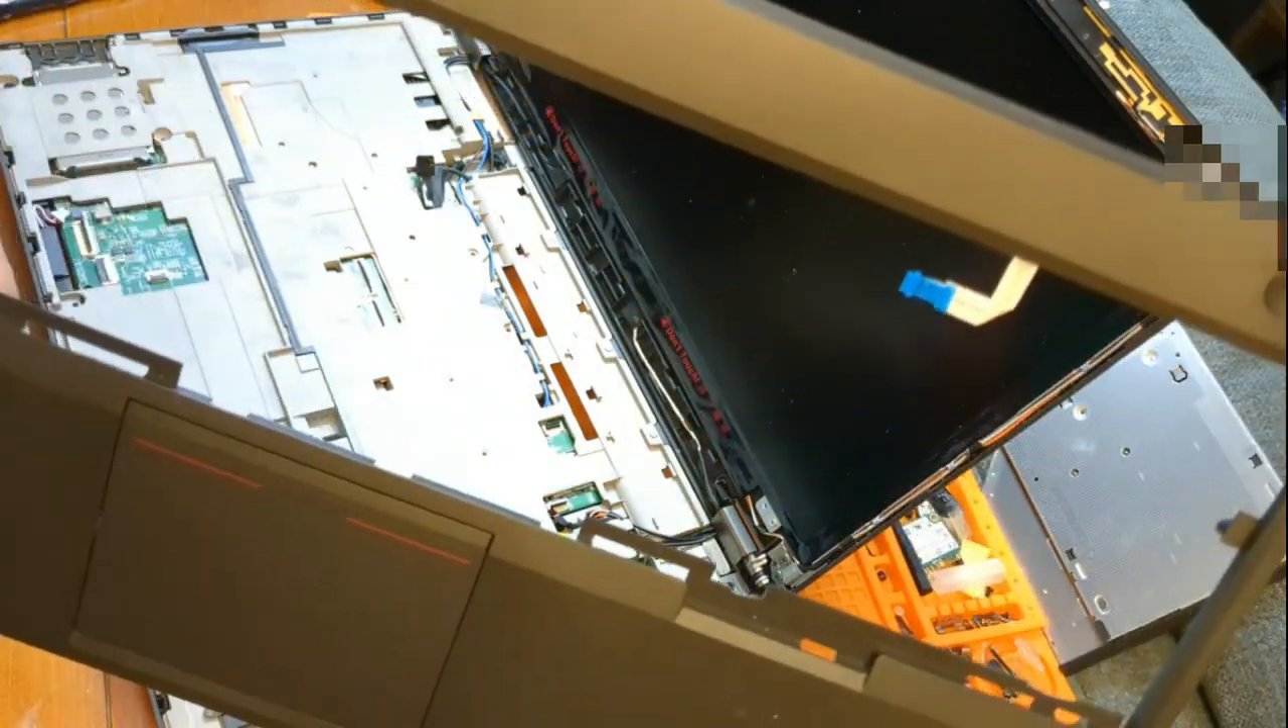And there we have it. Our palm rest is off.